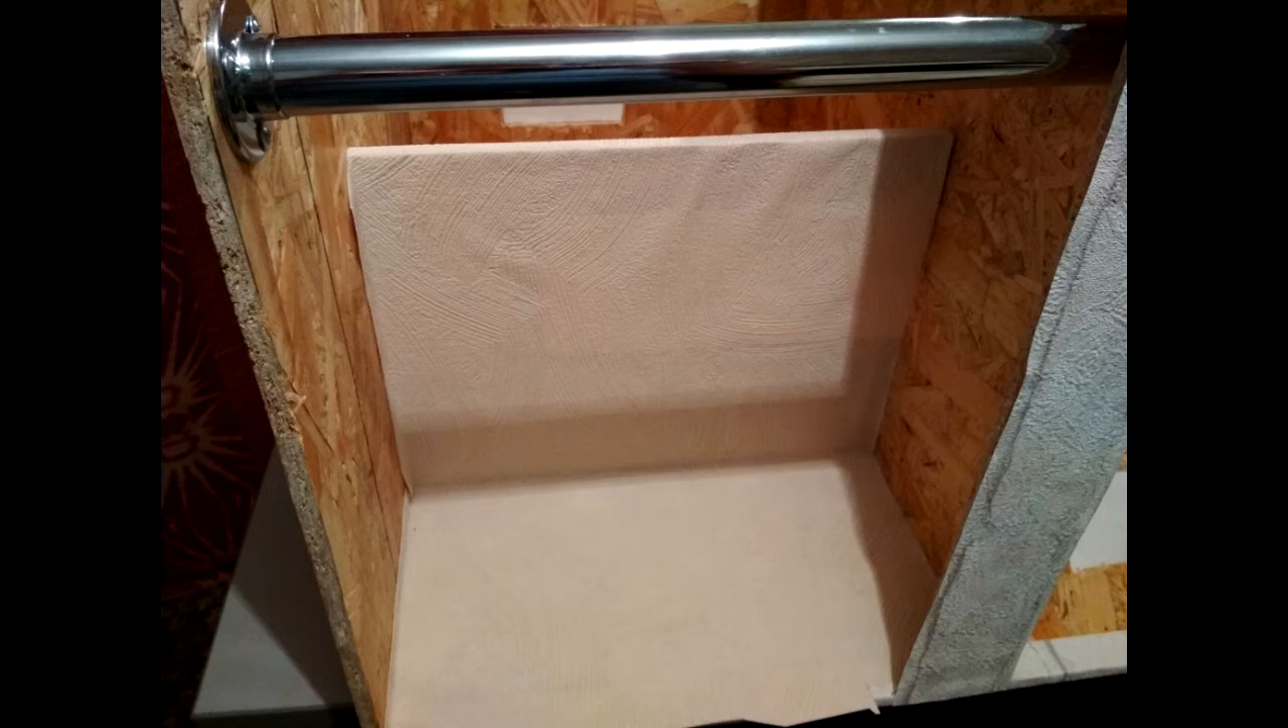Обратите внимание, здесь я уже прикрутил мебельную трубу для прочности конструкции.